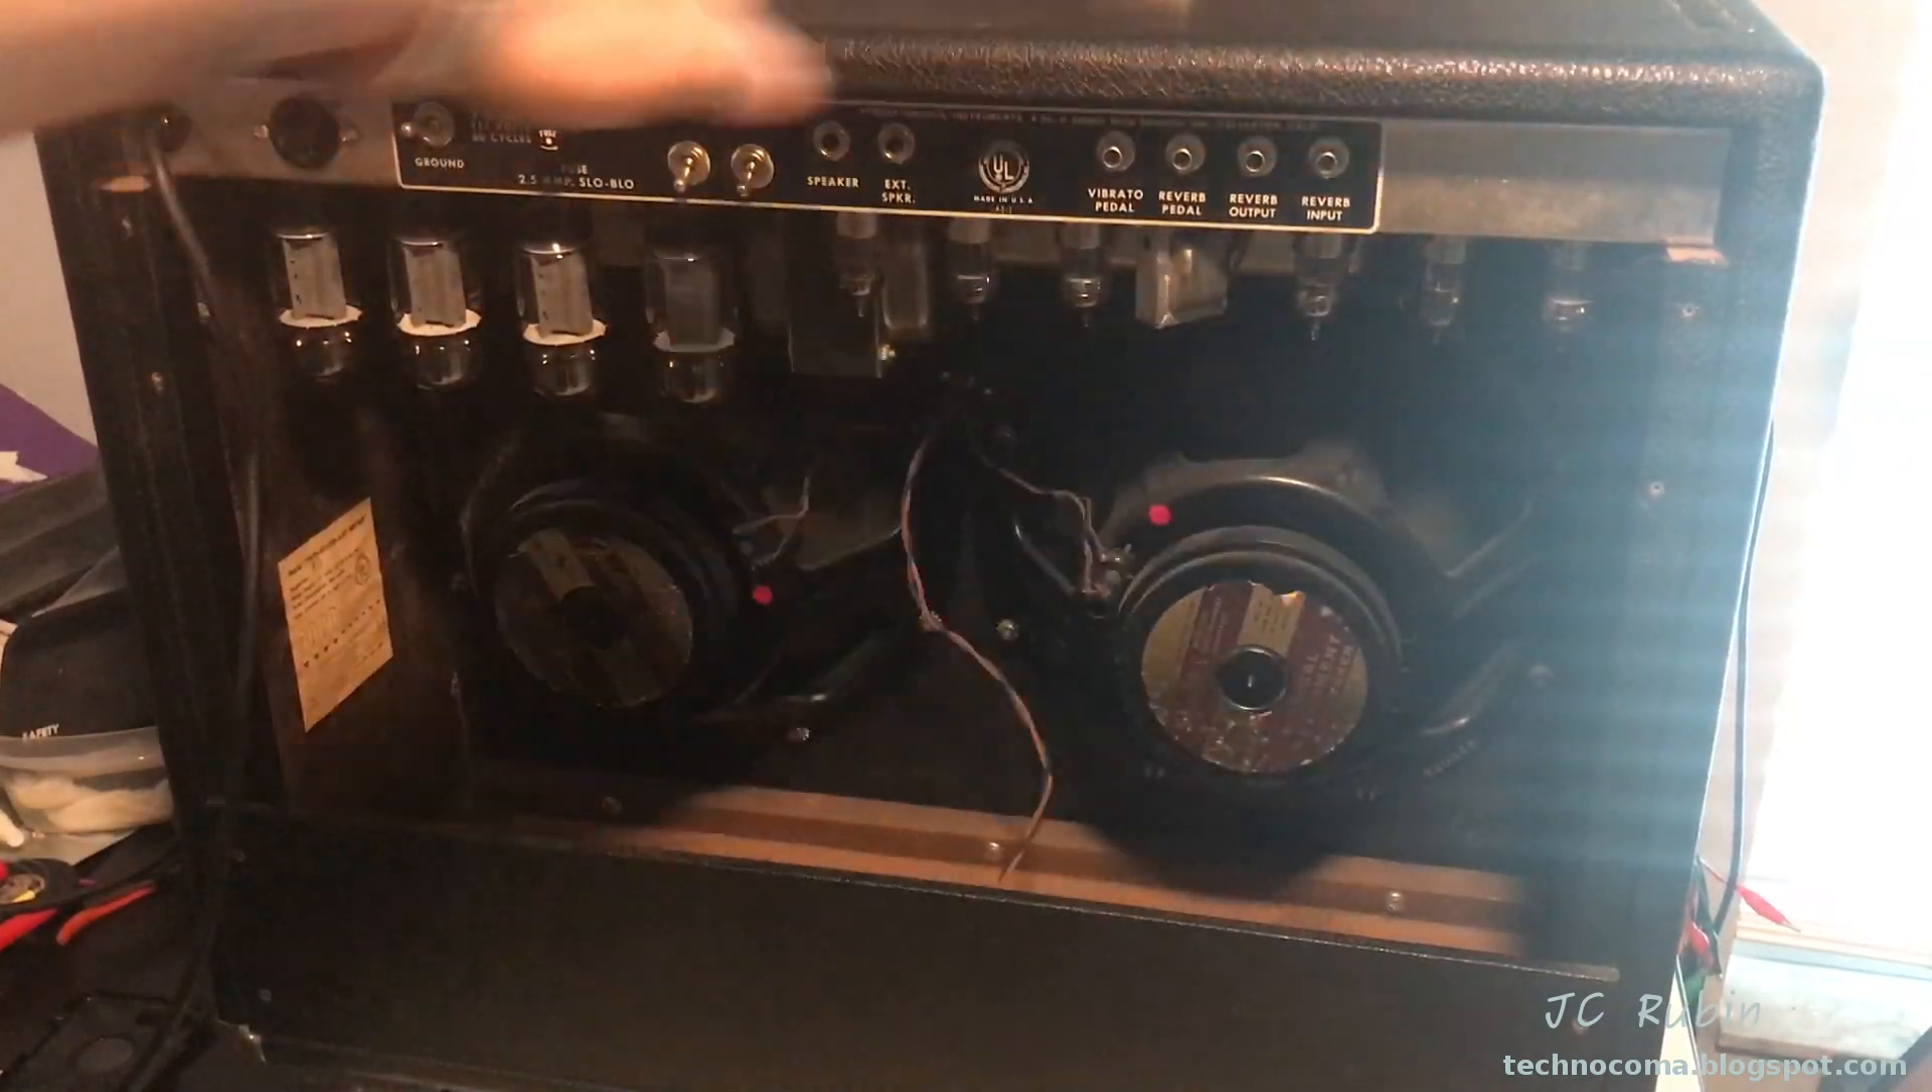I've got the amp back in the cabinet now.